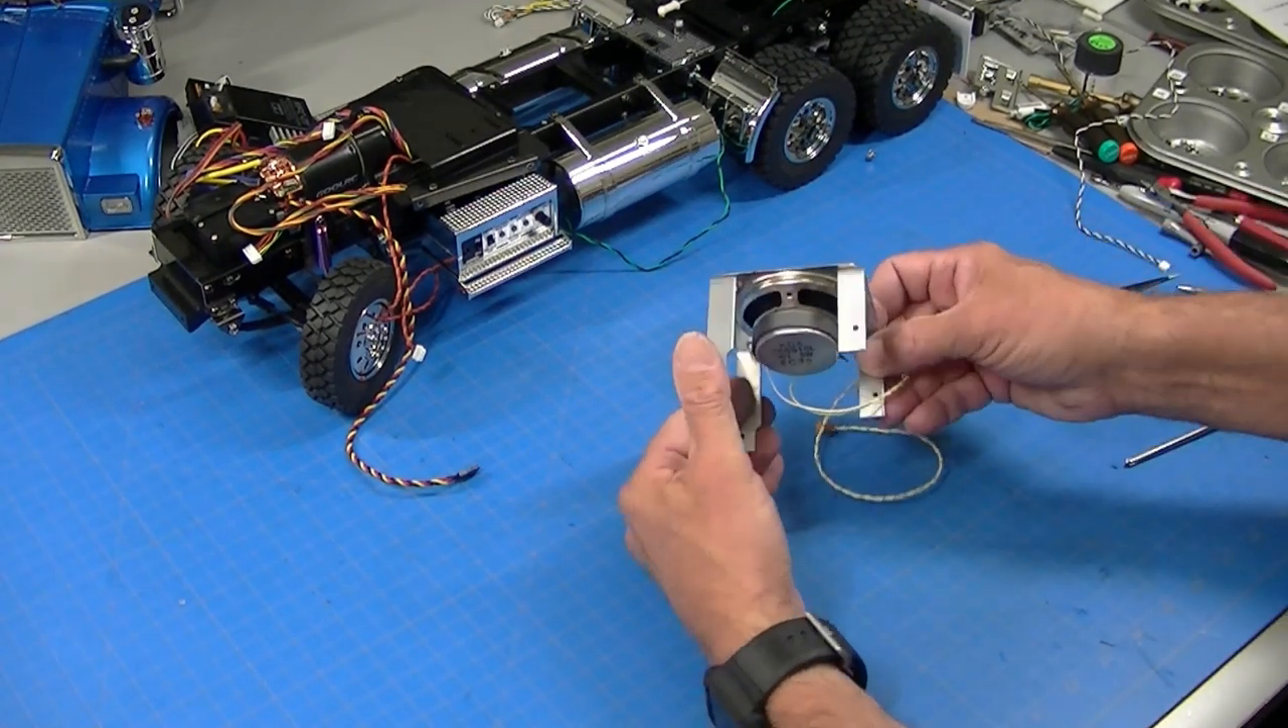There's my two brackets mounted to the speaker.